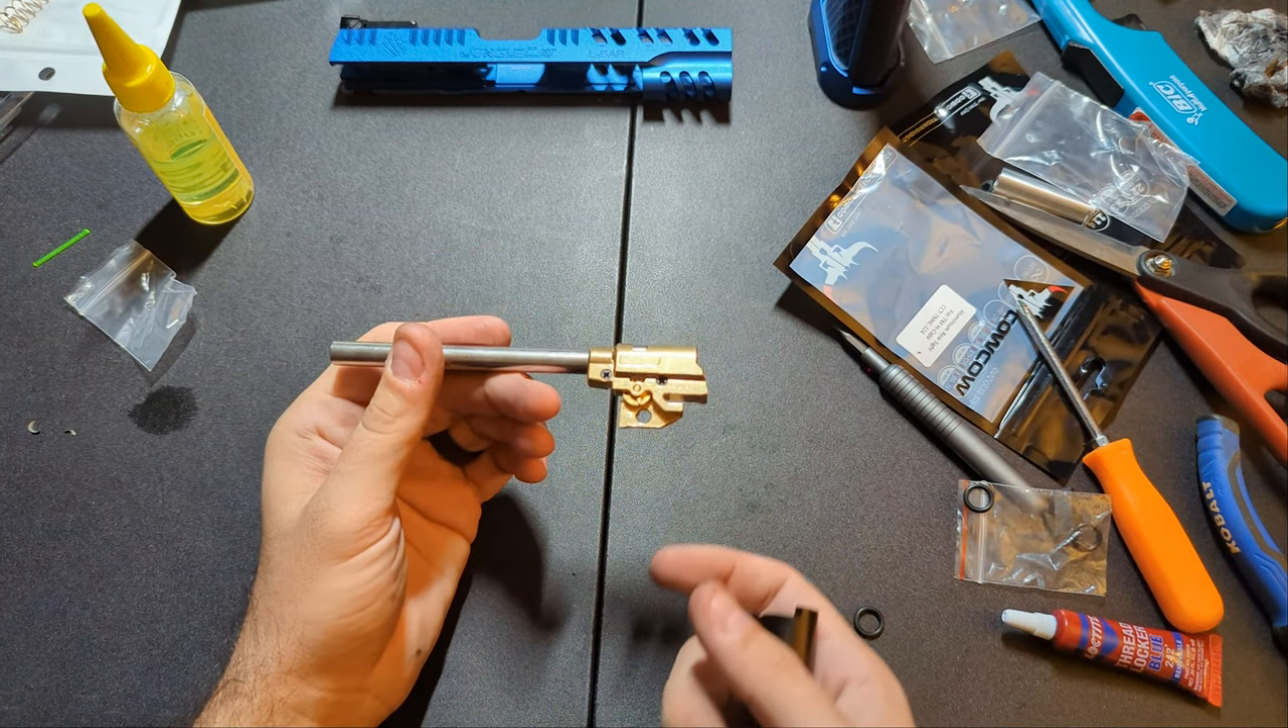With the inner barrel and, uh, hop up assembly complete, now we need an outer barrel.